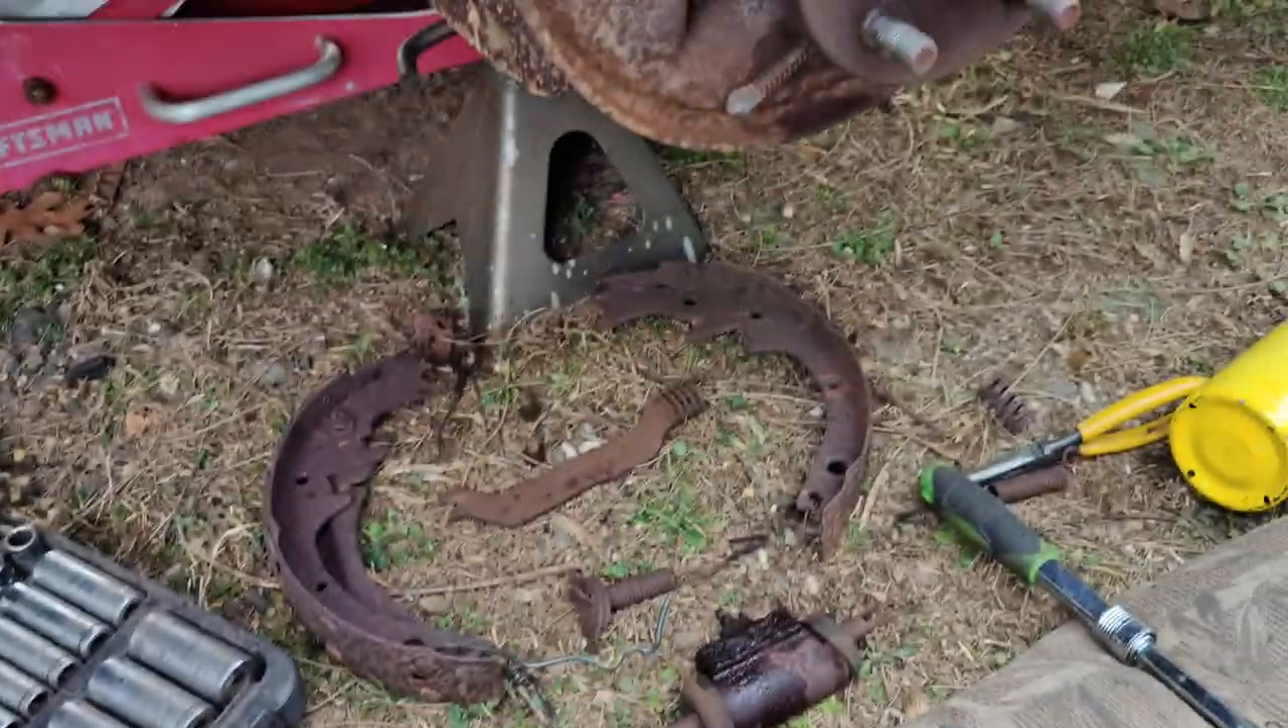We have our brakes out. We have all the hardware that's left over.